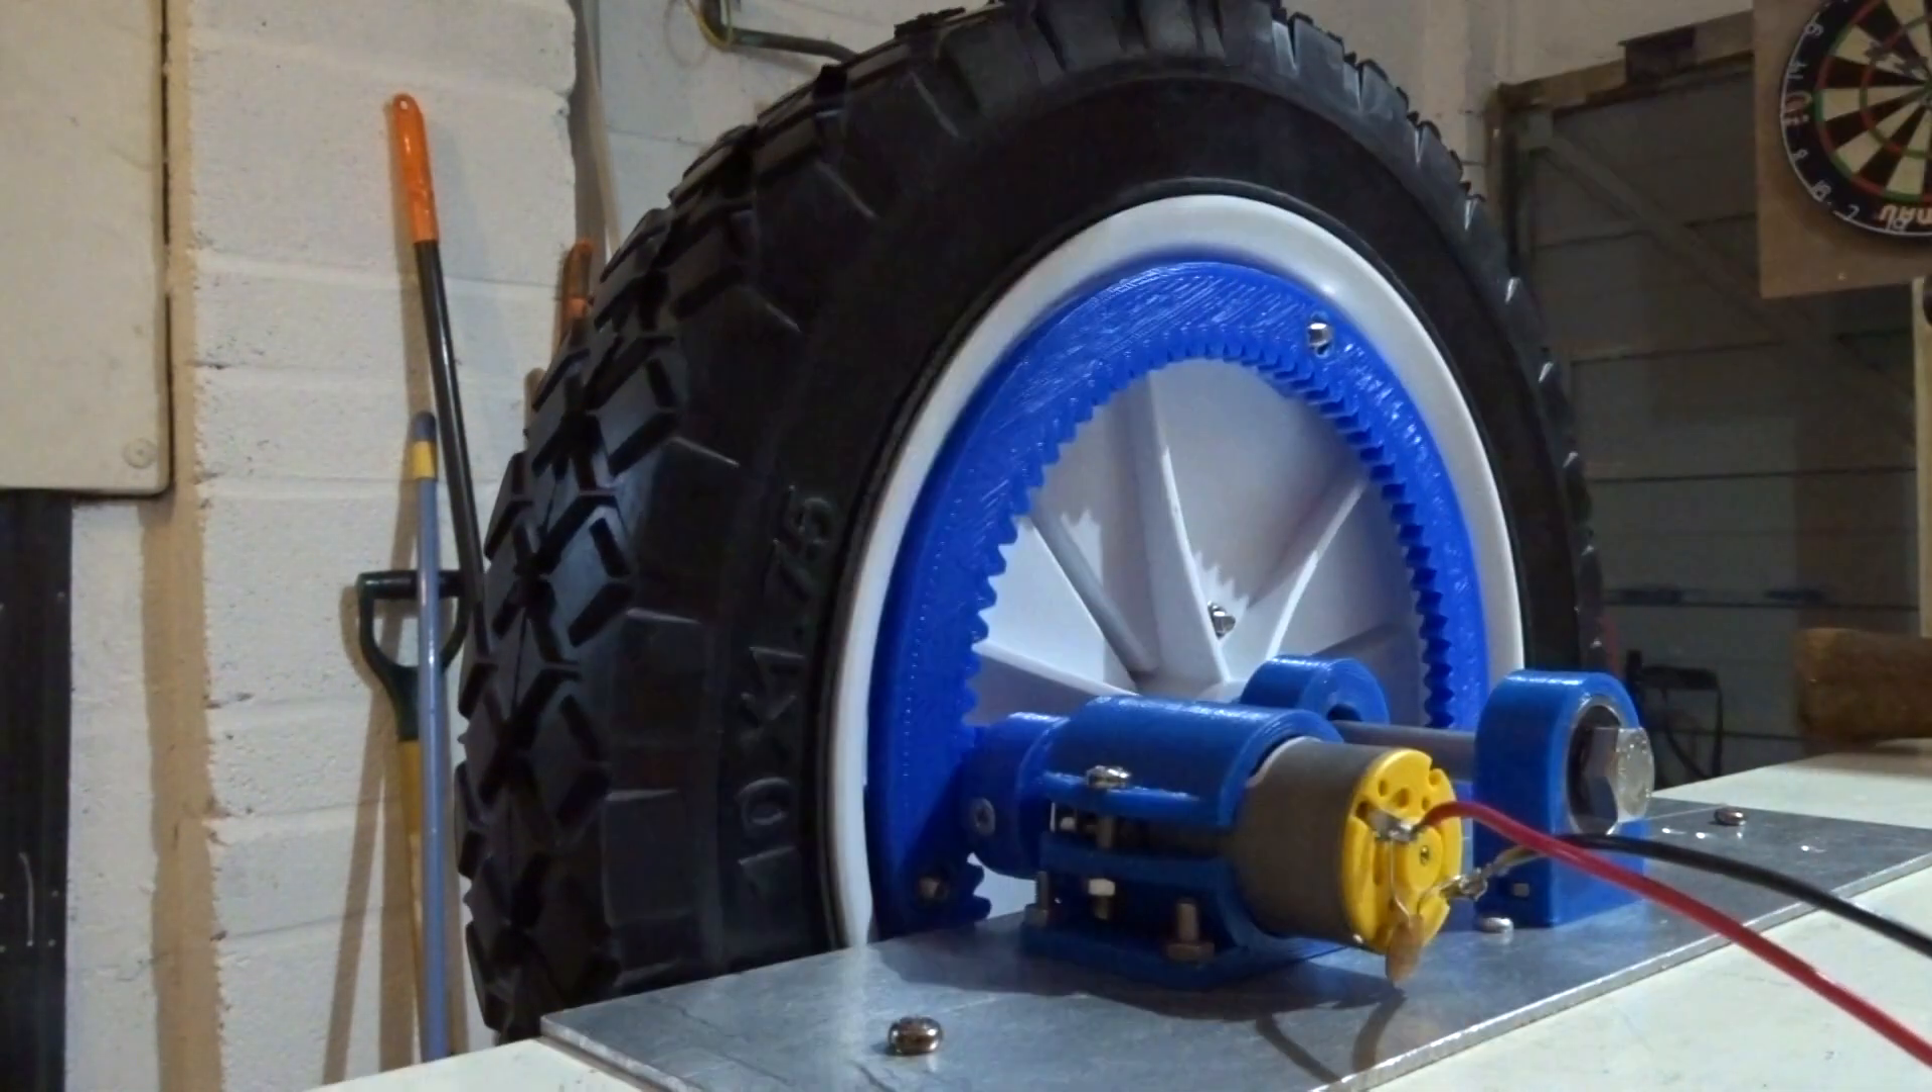I've got the motor and drive wheel. The wheel gear is on there, and obviously the wheel attached with this axle through the bearing block.